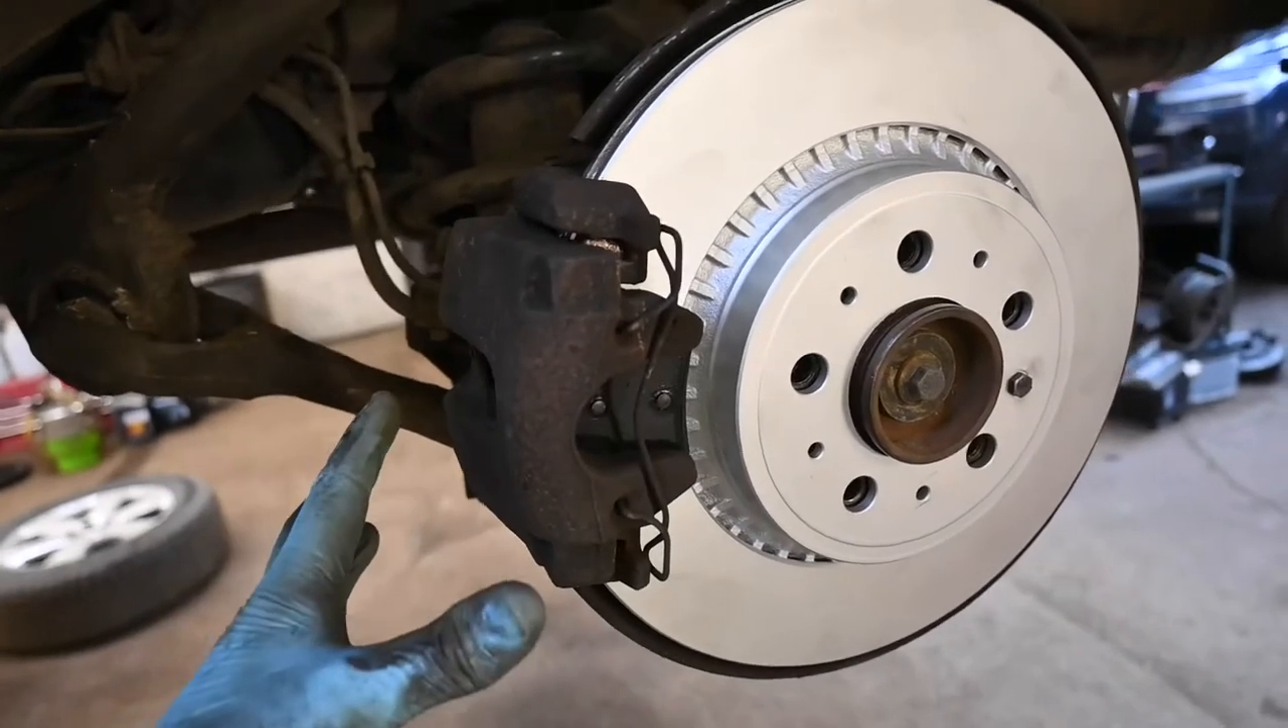So we've got the new disc on, we've got the new pads in there, and we've put it all together and everything is now absolutely fine.